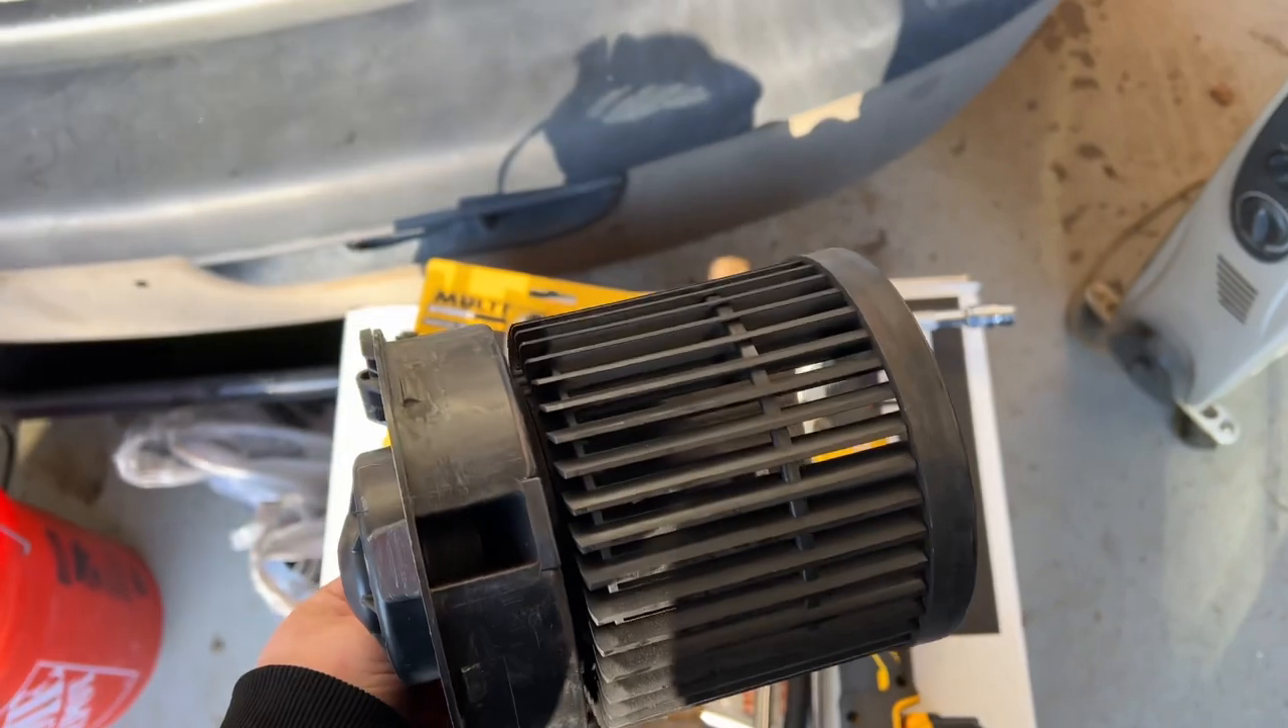All right, I got the old blower motor out.